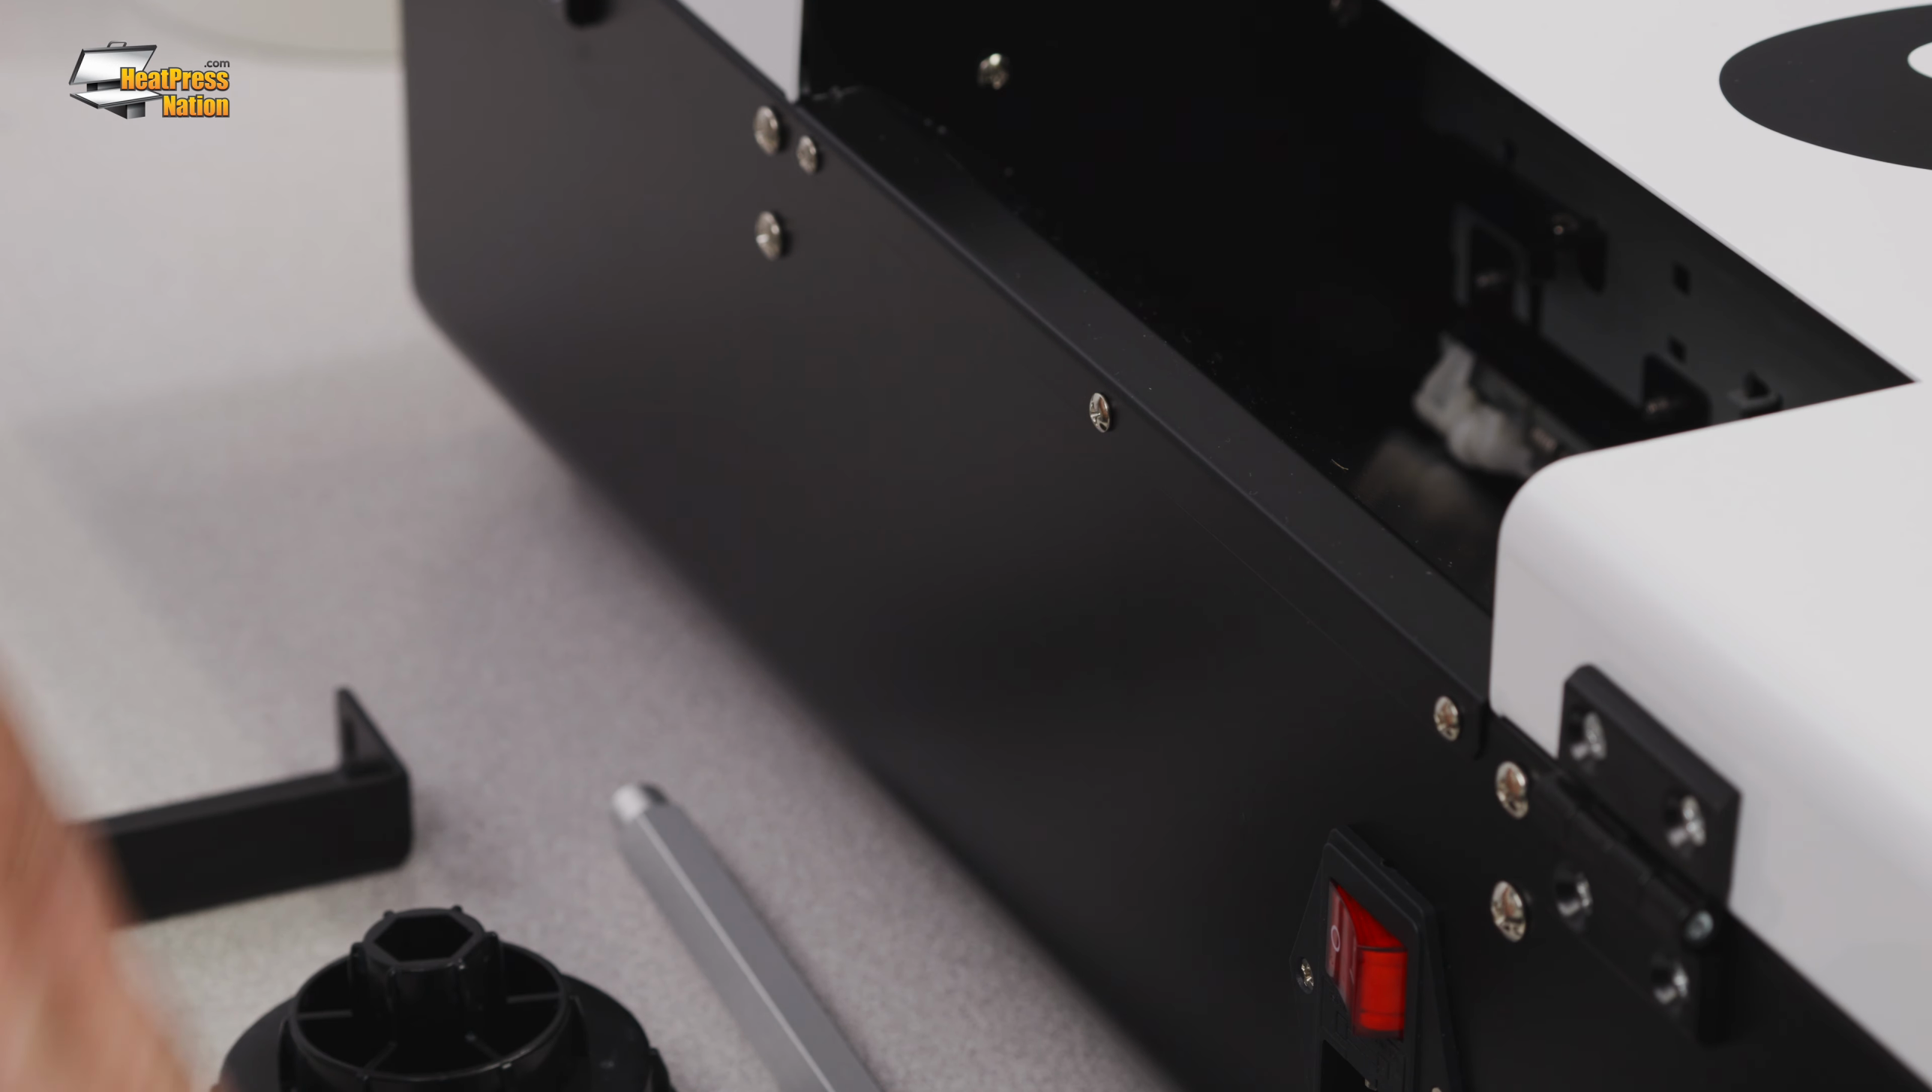The screws are already on the printer, so we're just going to go remove these really quick.